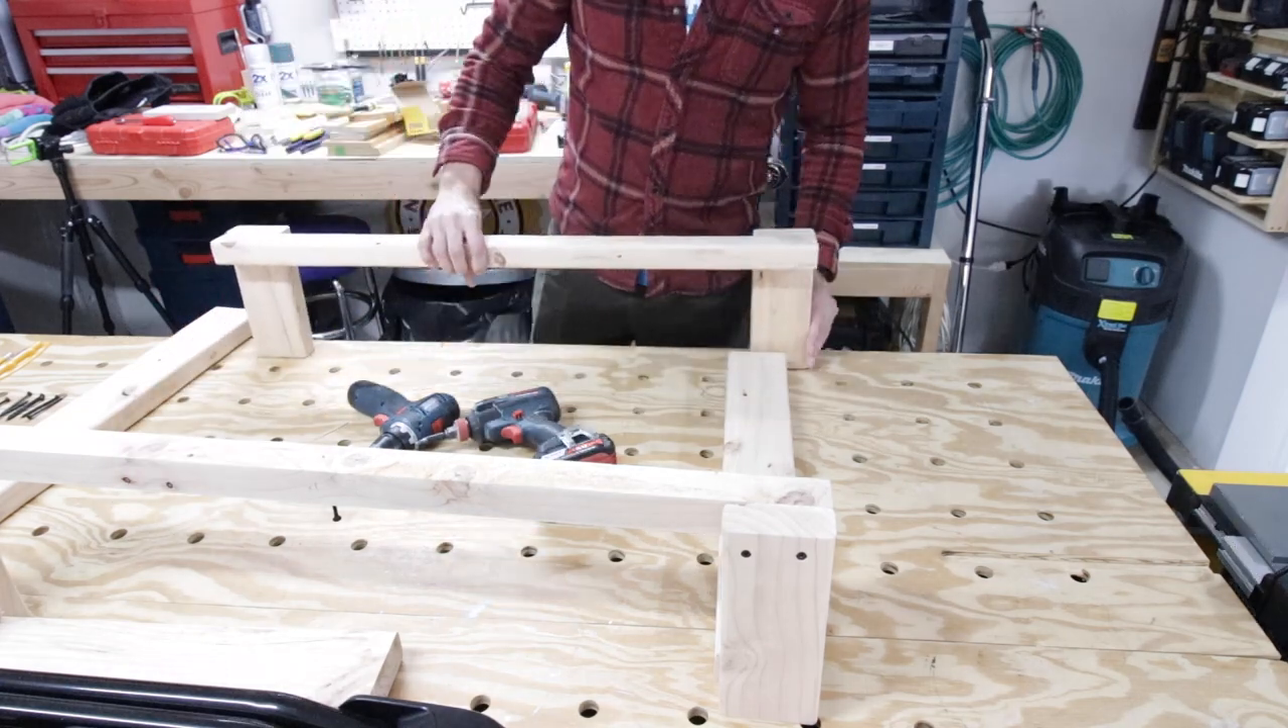Now that I've got both sides done I just need to attach the cross supports or the main shelves.